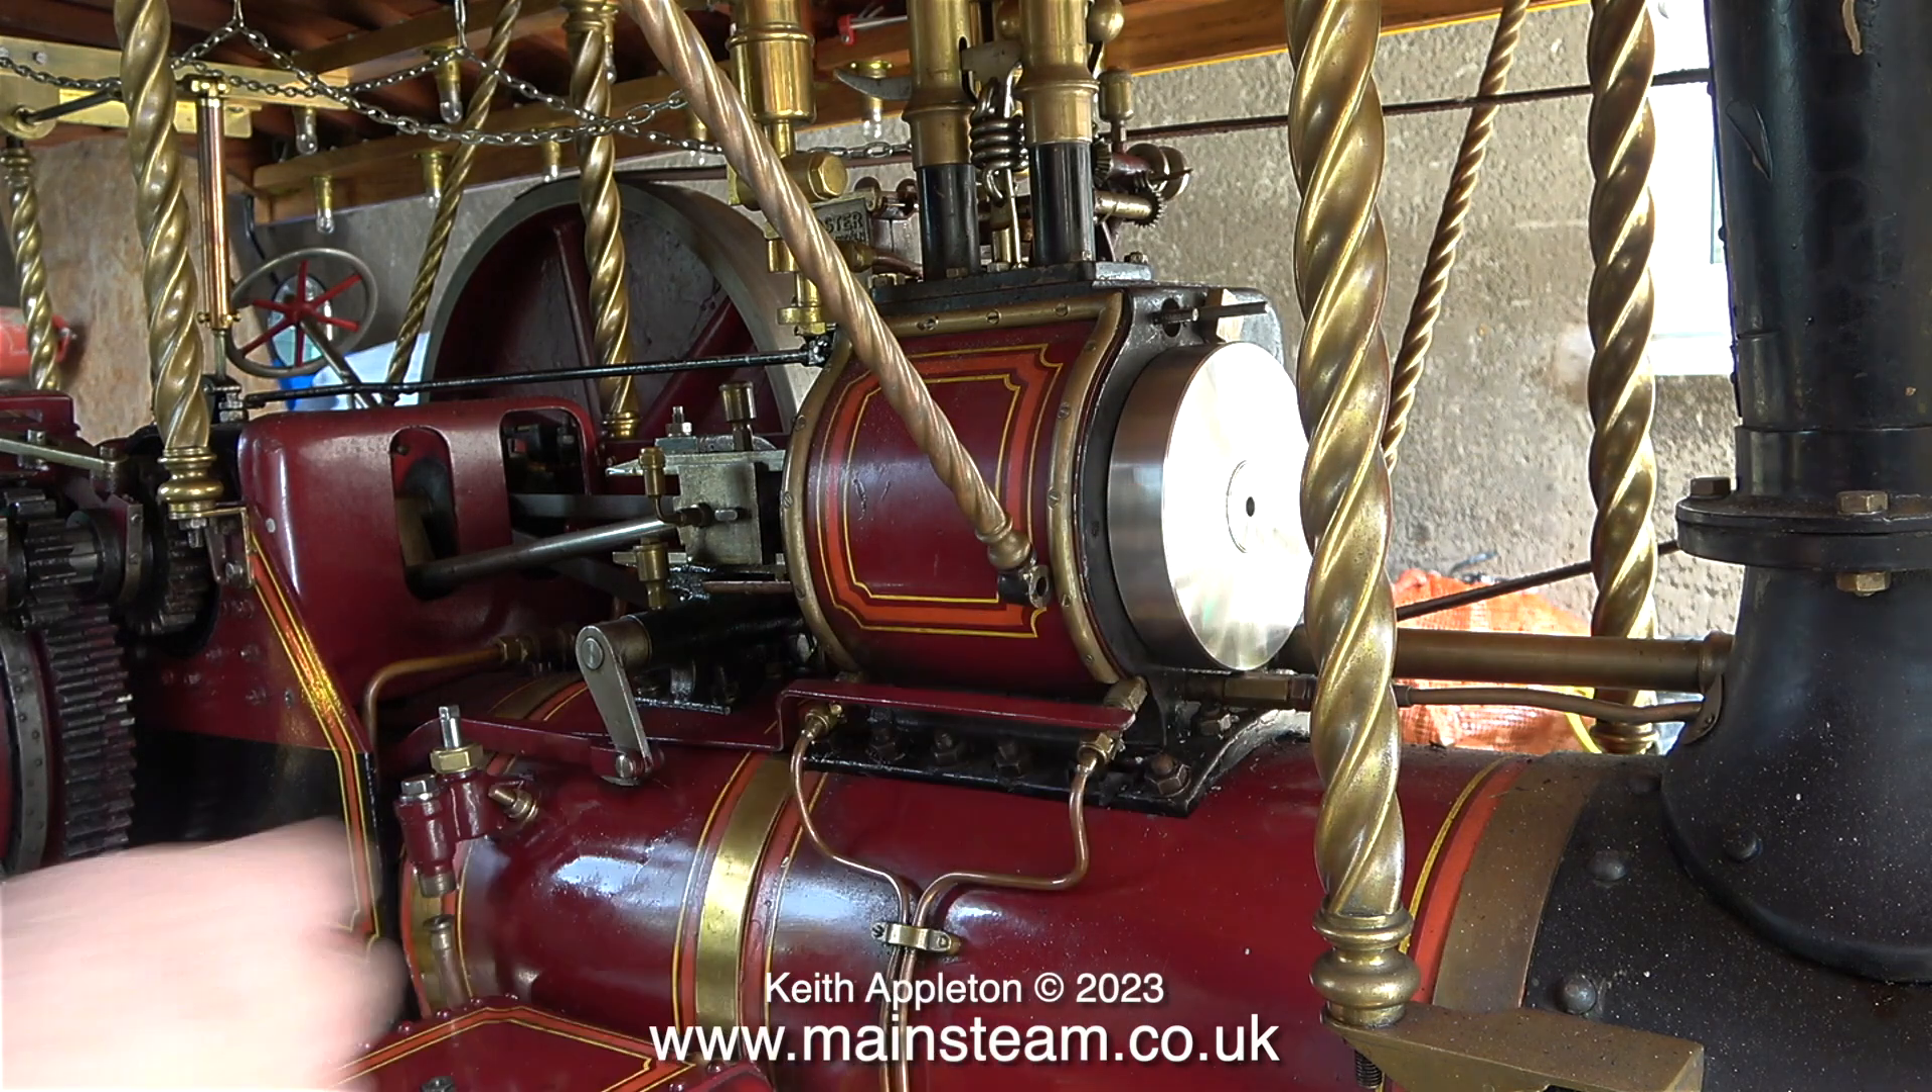The new cylinder cover the ornamental one is a perfect fit it doesn't foul anything at all.